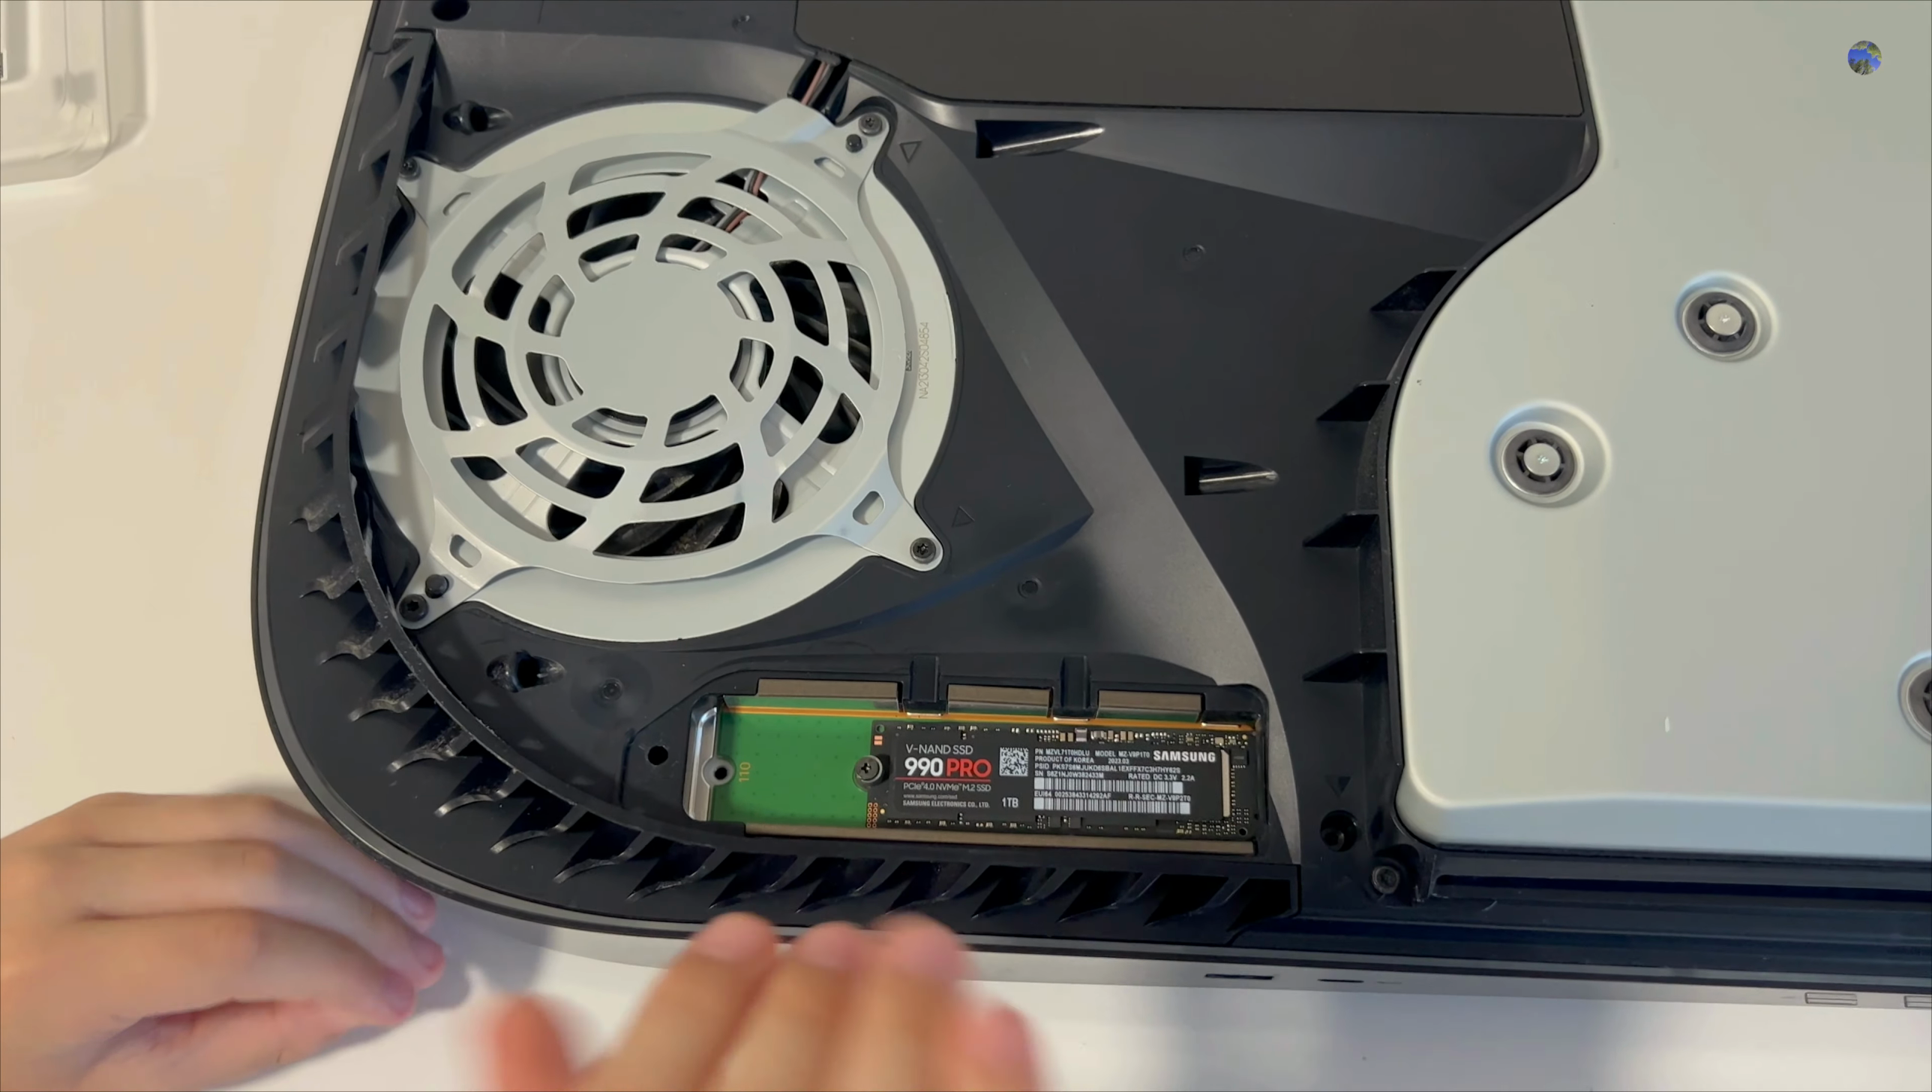Ok ragazzi, abbiamo messo il nostro carissimo disco Adesso è tutto pronto.